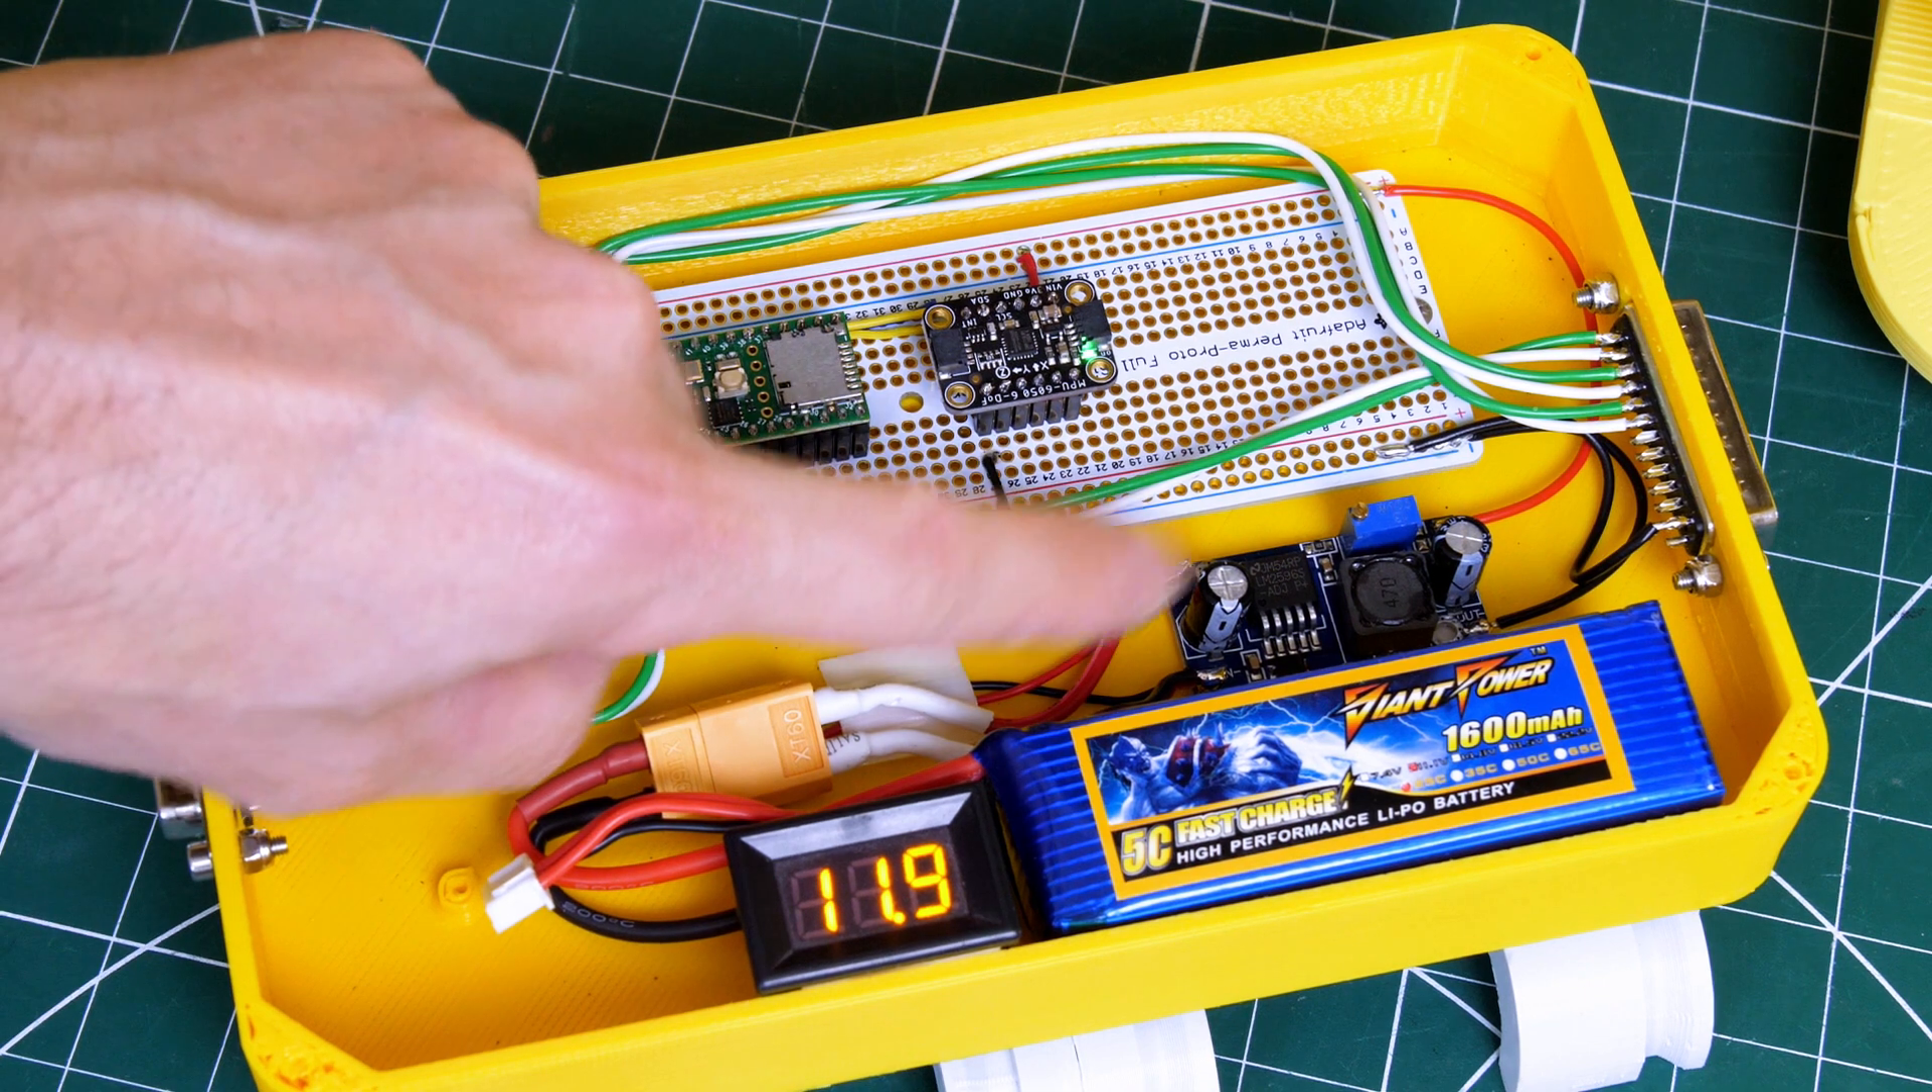So back with the electronics again, we've now actually taken out that other proto board, and I've put in a battery with its own little voltage monitor and a five volt regulator.